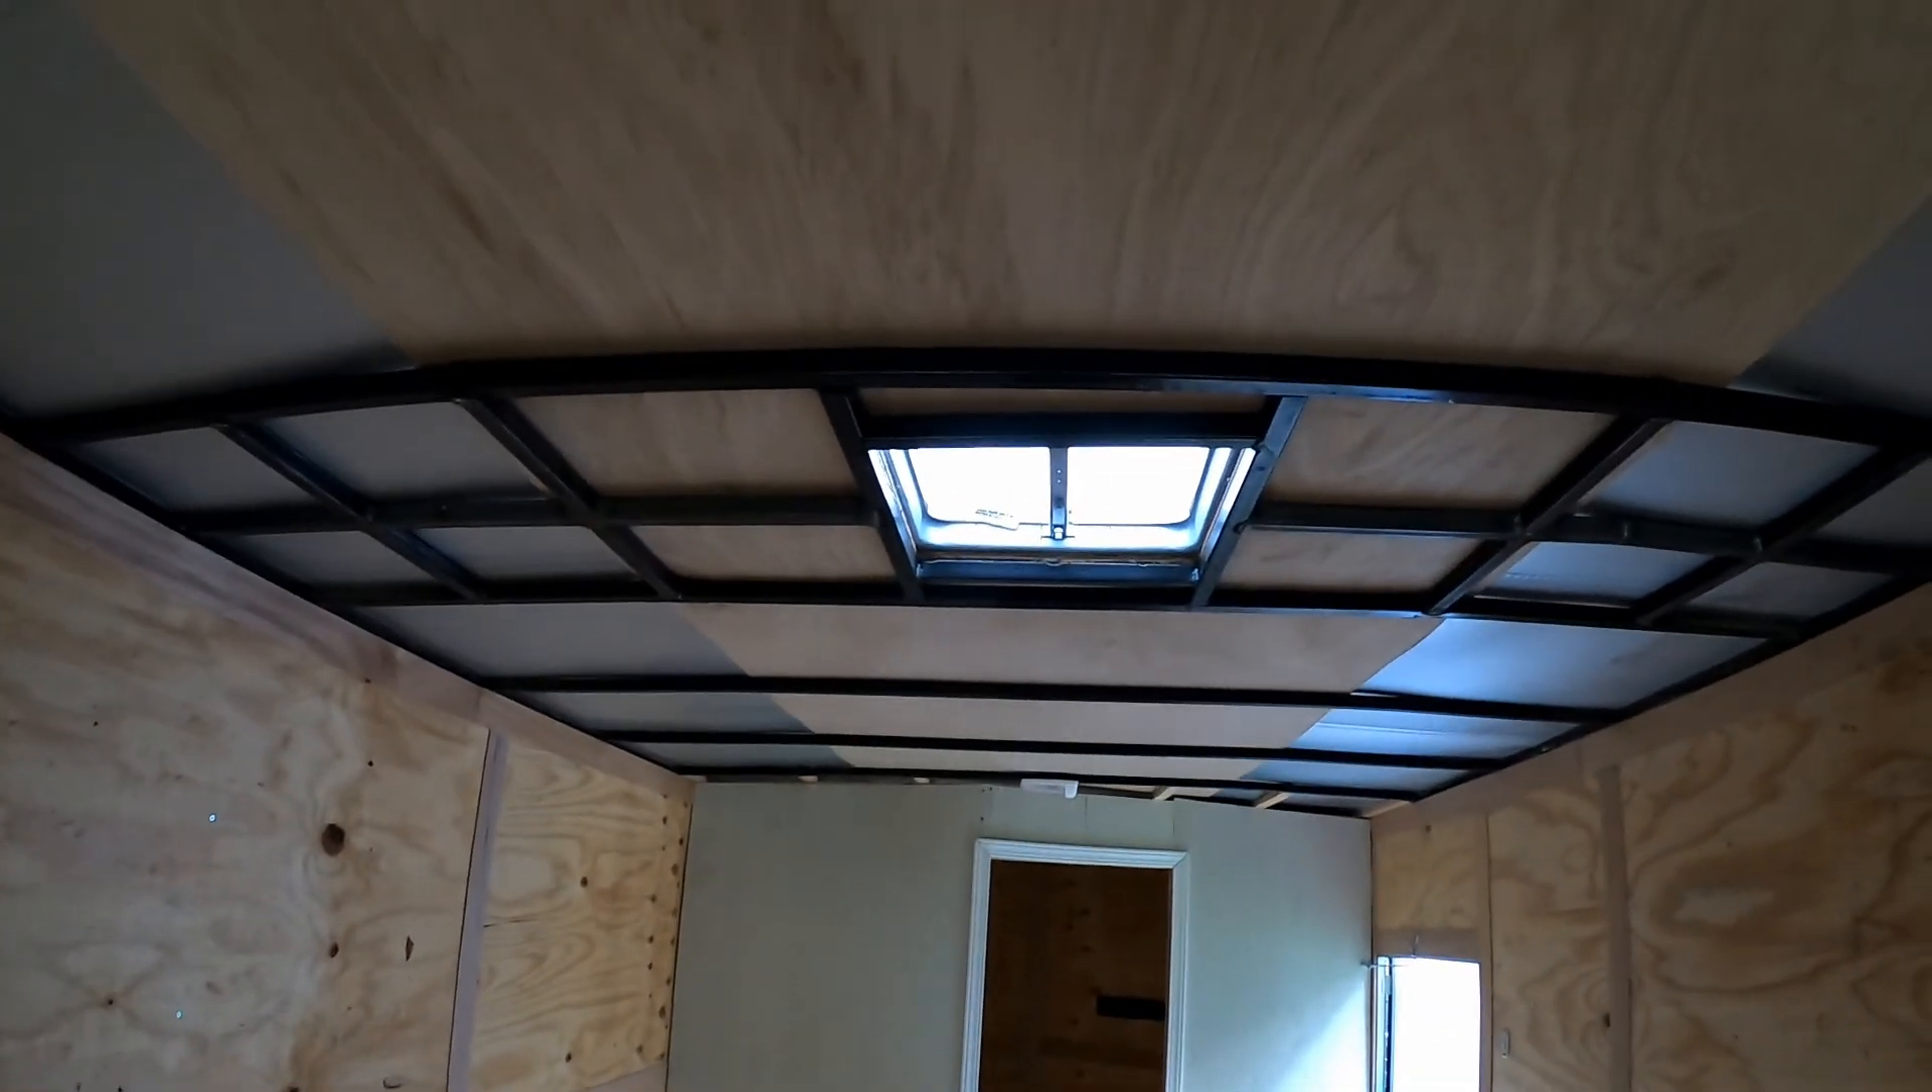So I got all the welding done the extra support is in so you can see from back here that's what it looks like.